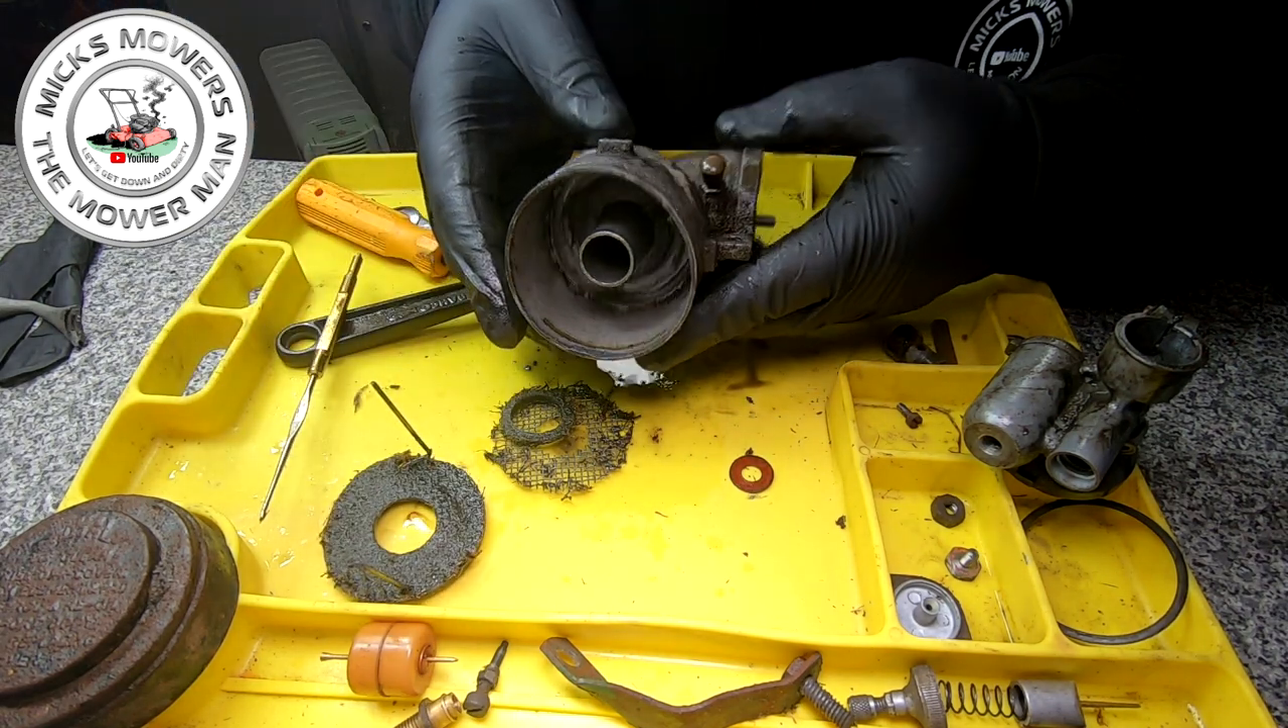That is the carburetor taken apart.